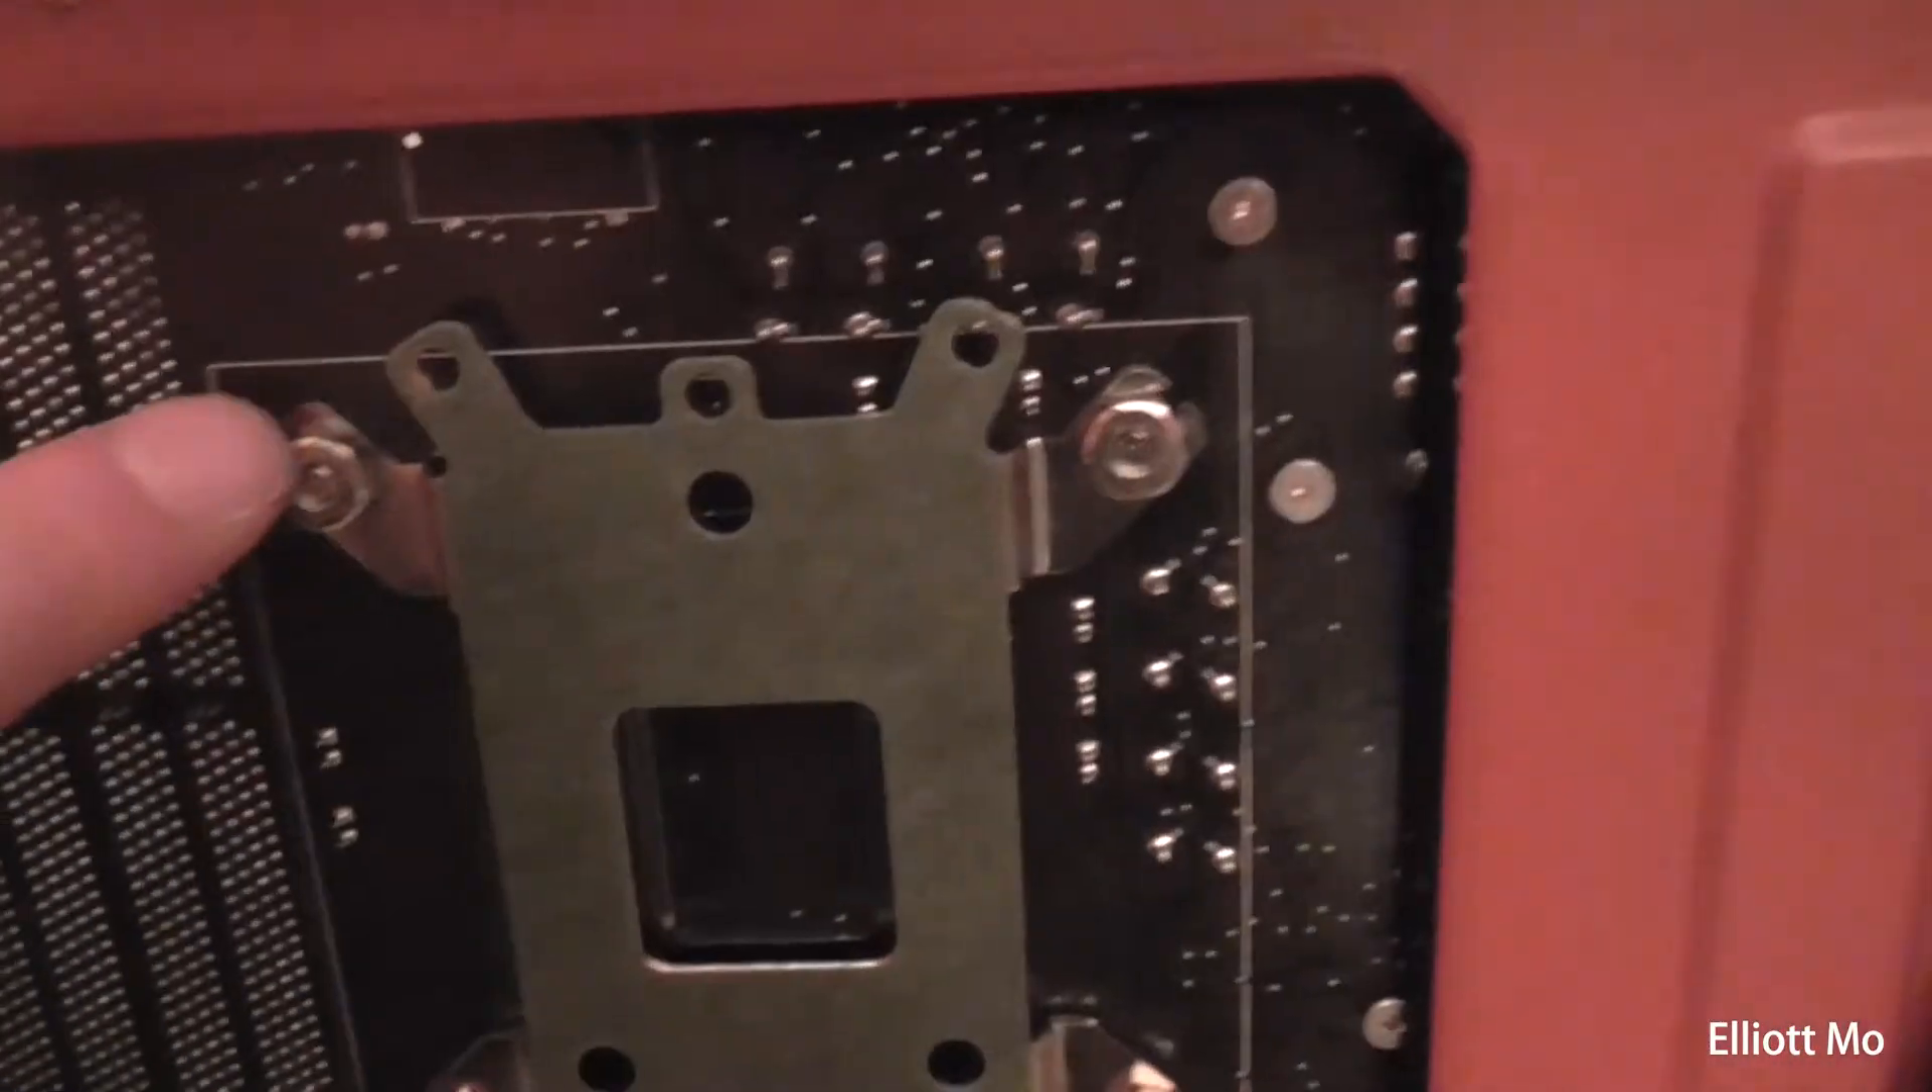So I've just got the bracket on.